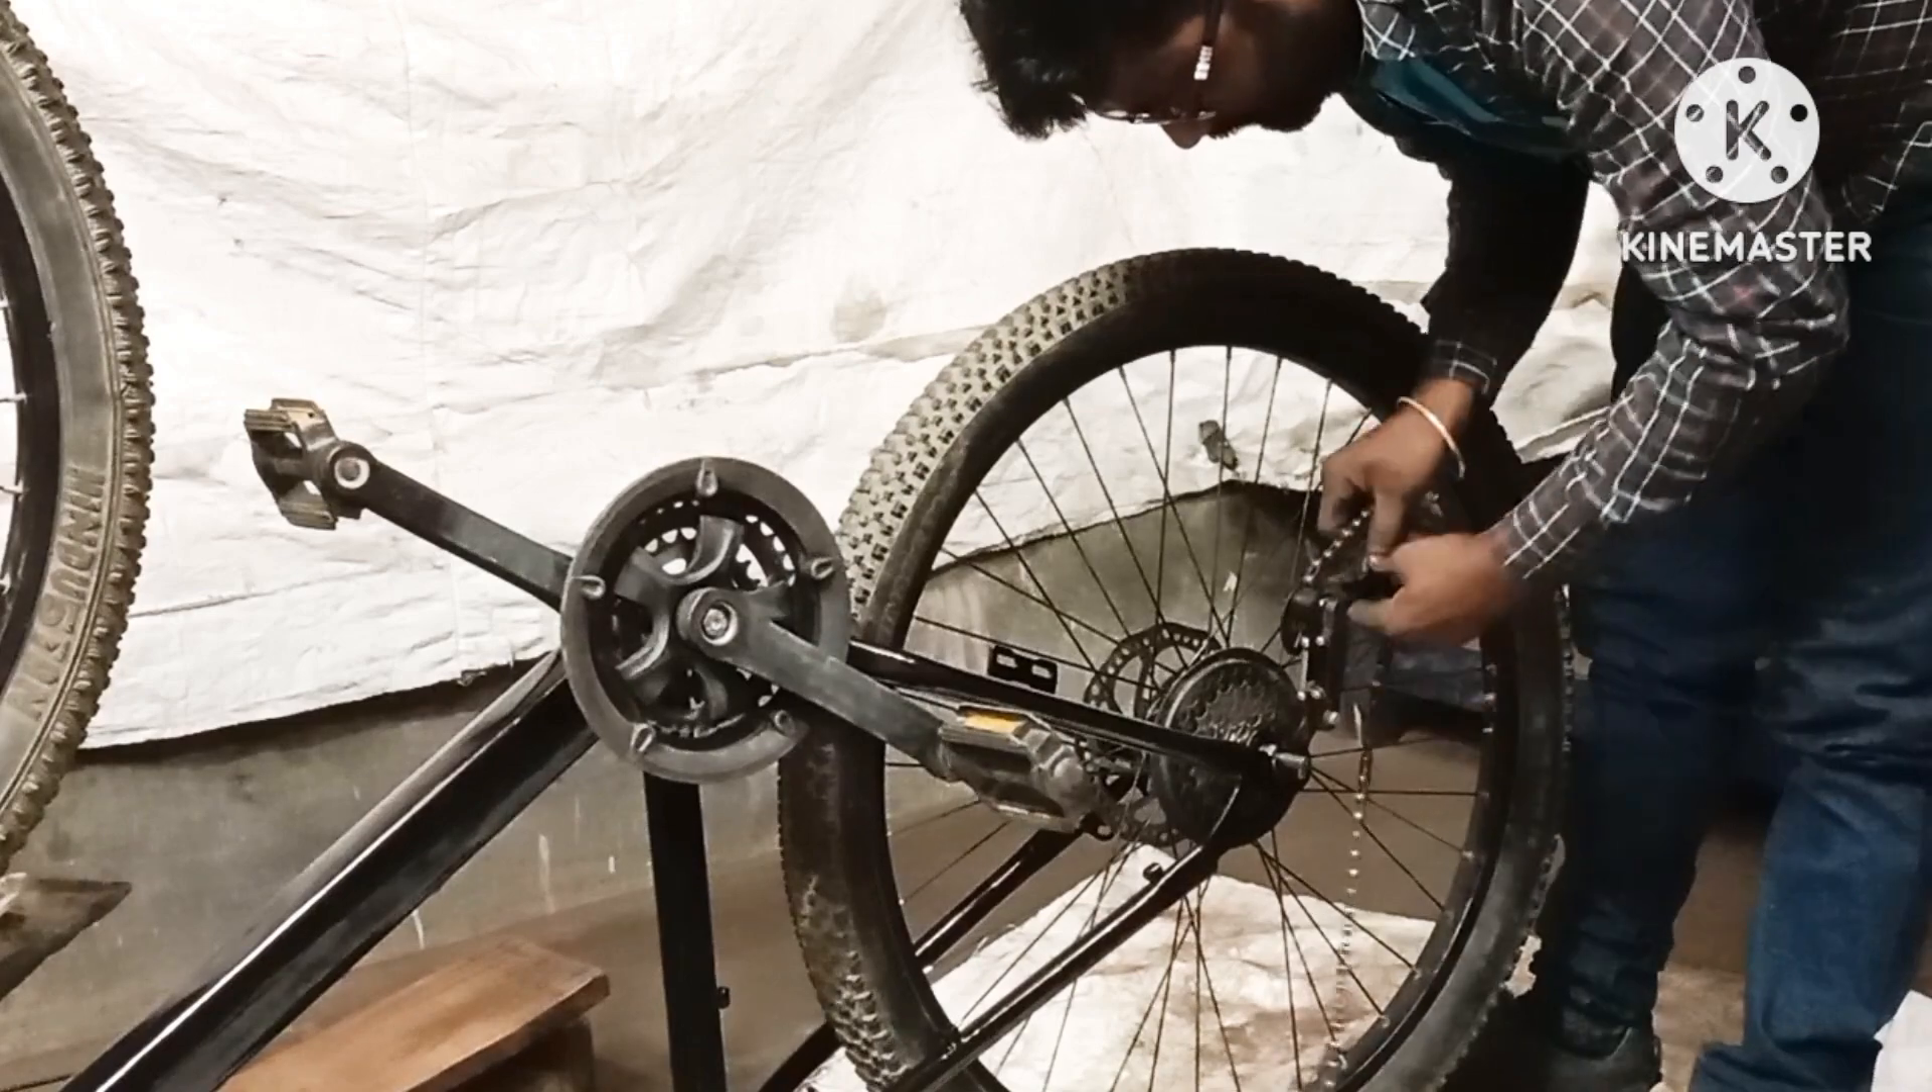अब हम देख लिजे पीछे बाला पाईया को हम लगा दिया।